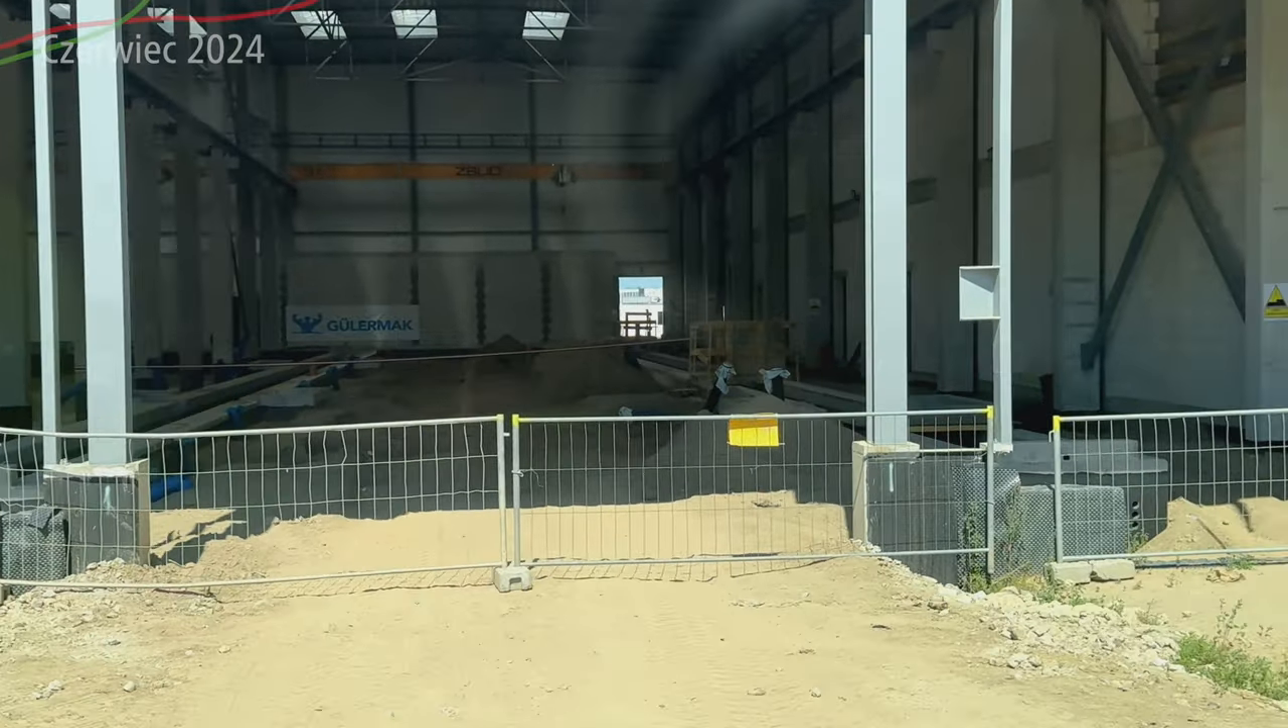Jak widzicie sama hala nie ma jeszcze oczywiście bram wjazdowych, ale widzimy, że już właściwie wszystkie ściany poza tą ścianą od tej strony wschodniej są już właściwie gotowe.